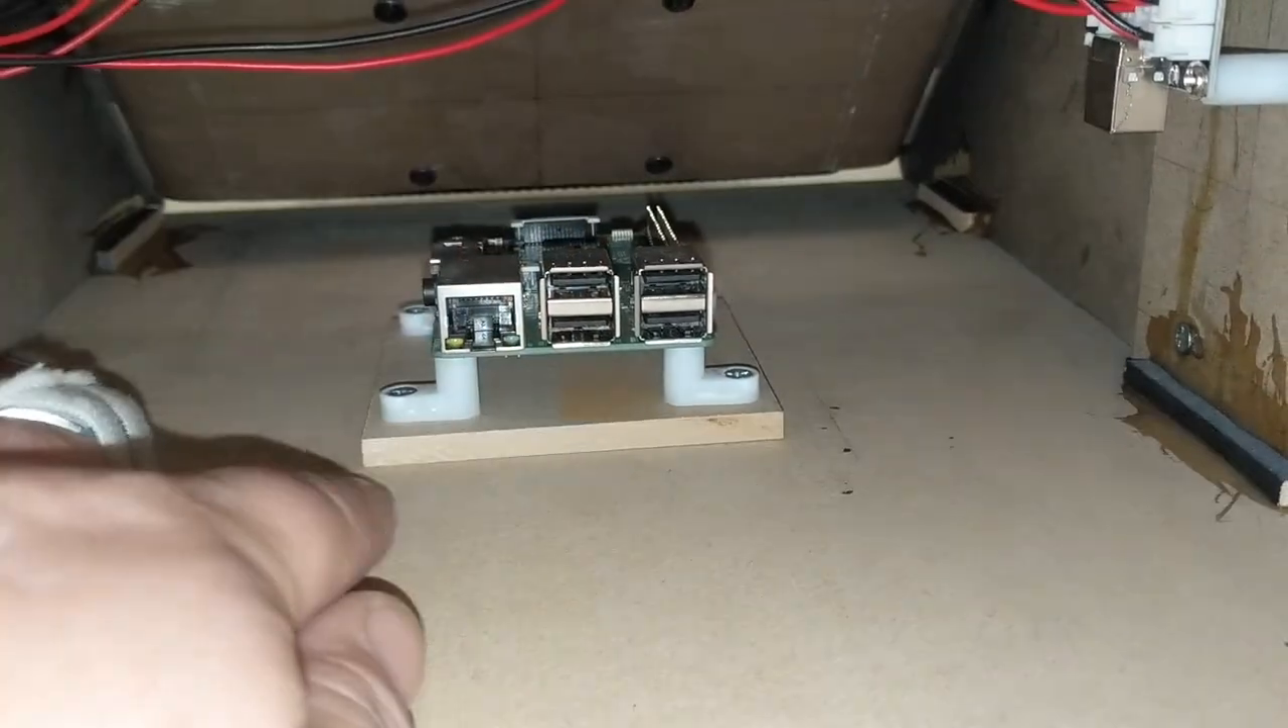I've just epoxied the Pi there I've glued it to a bit of MDF and put it in the middle.